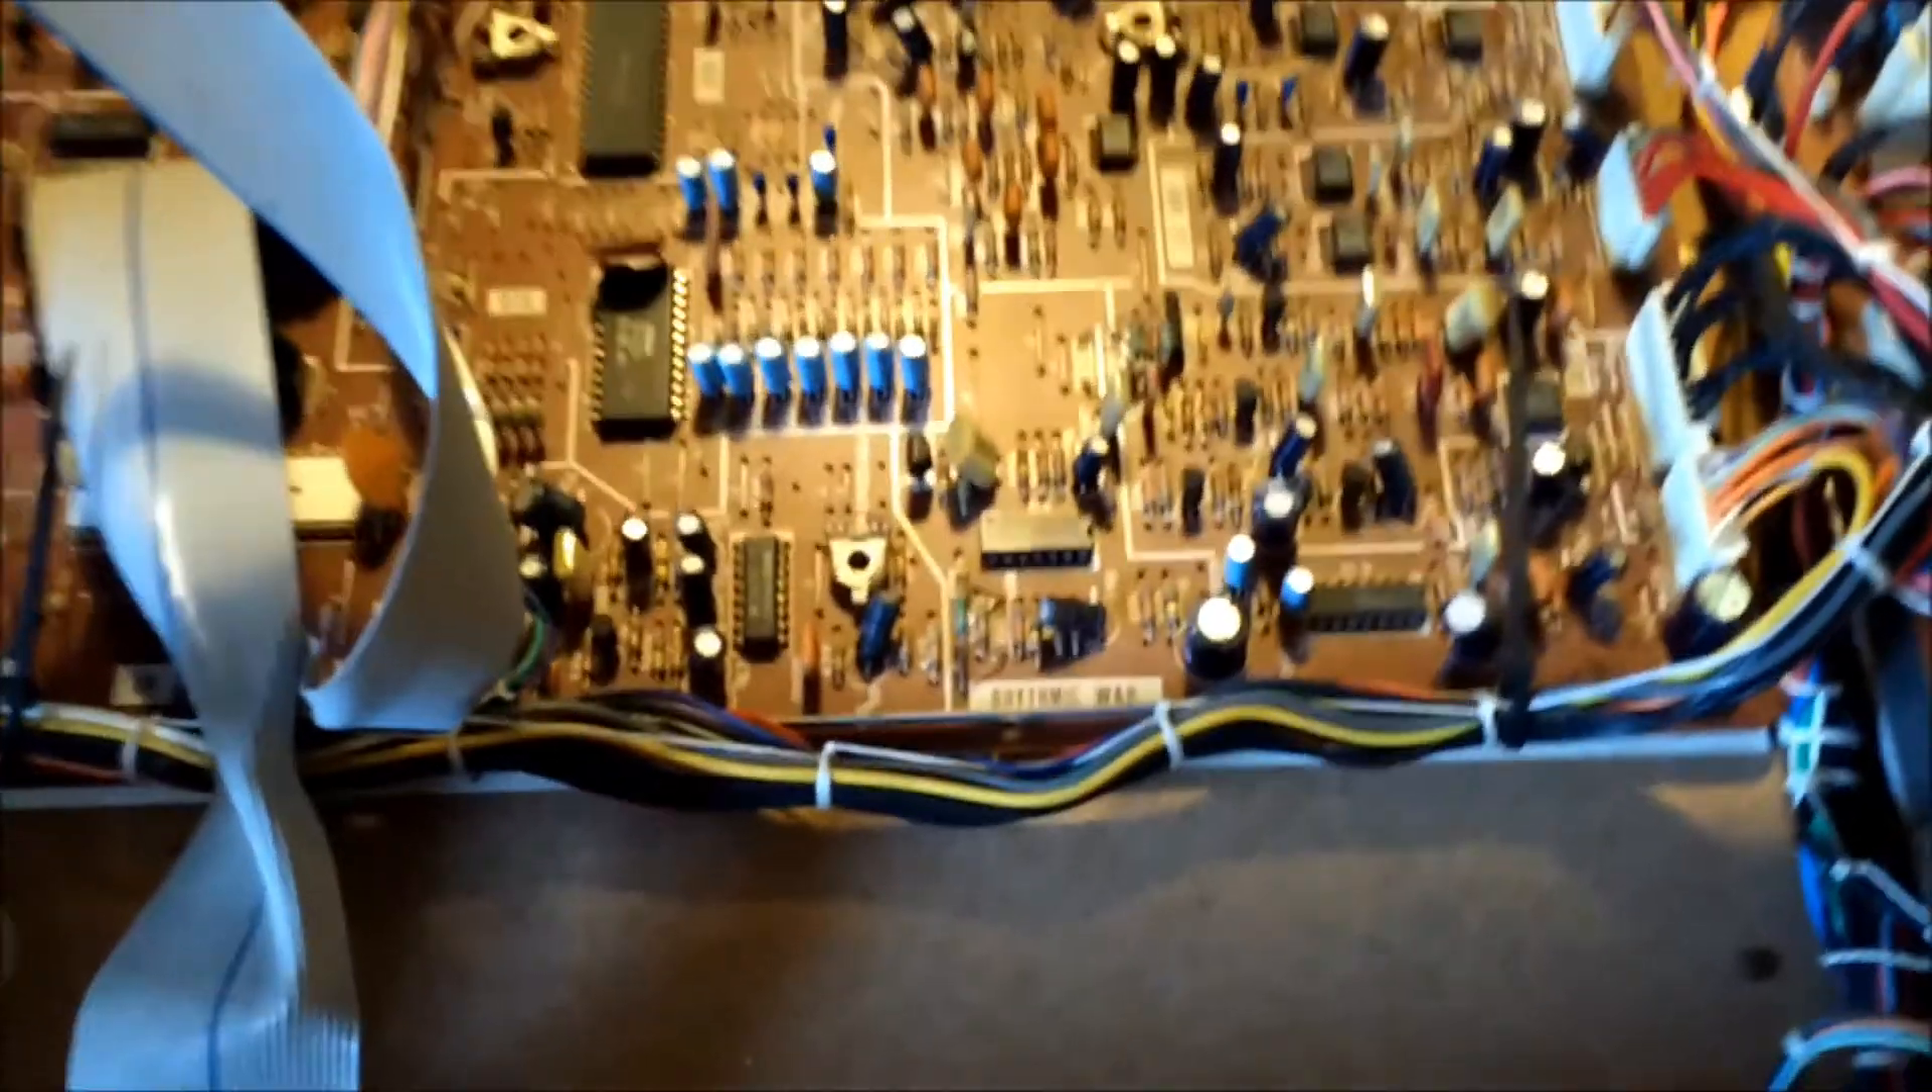And looking now, I've just taken the cover off the main circuit board.